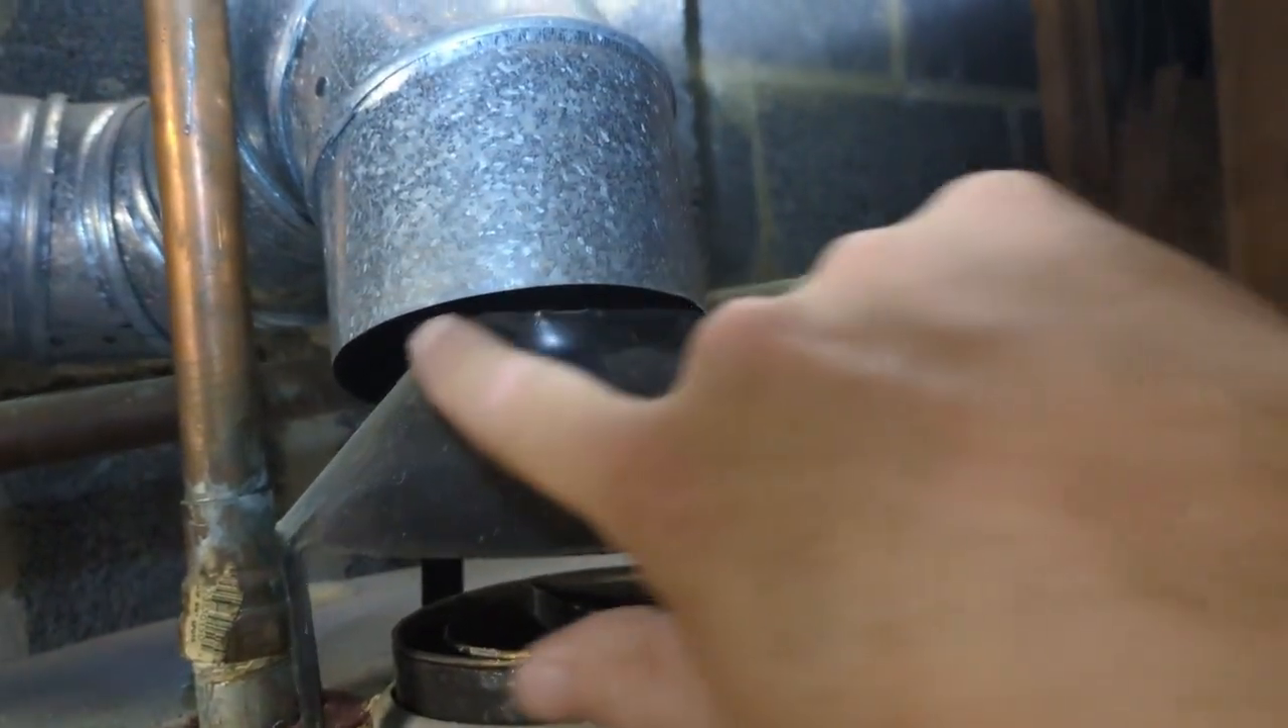Water heater vent pipe. This is a draft hood. We see how loose that is. And then we have this big gap right here where carbon monoxide can leach right into the finished basement.